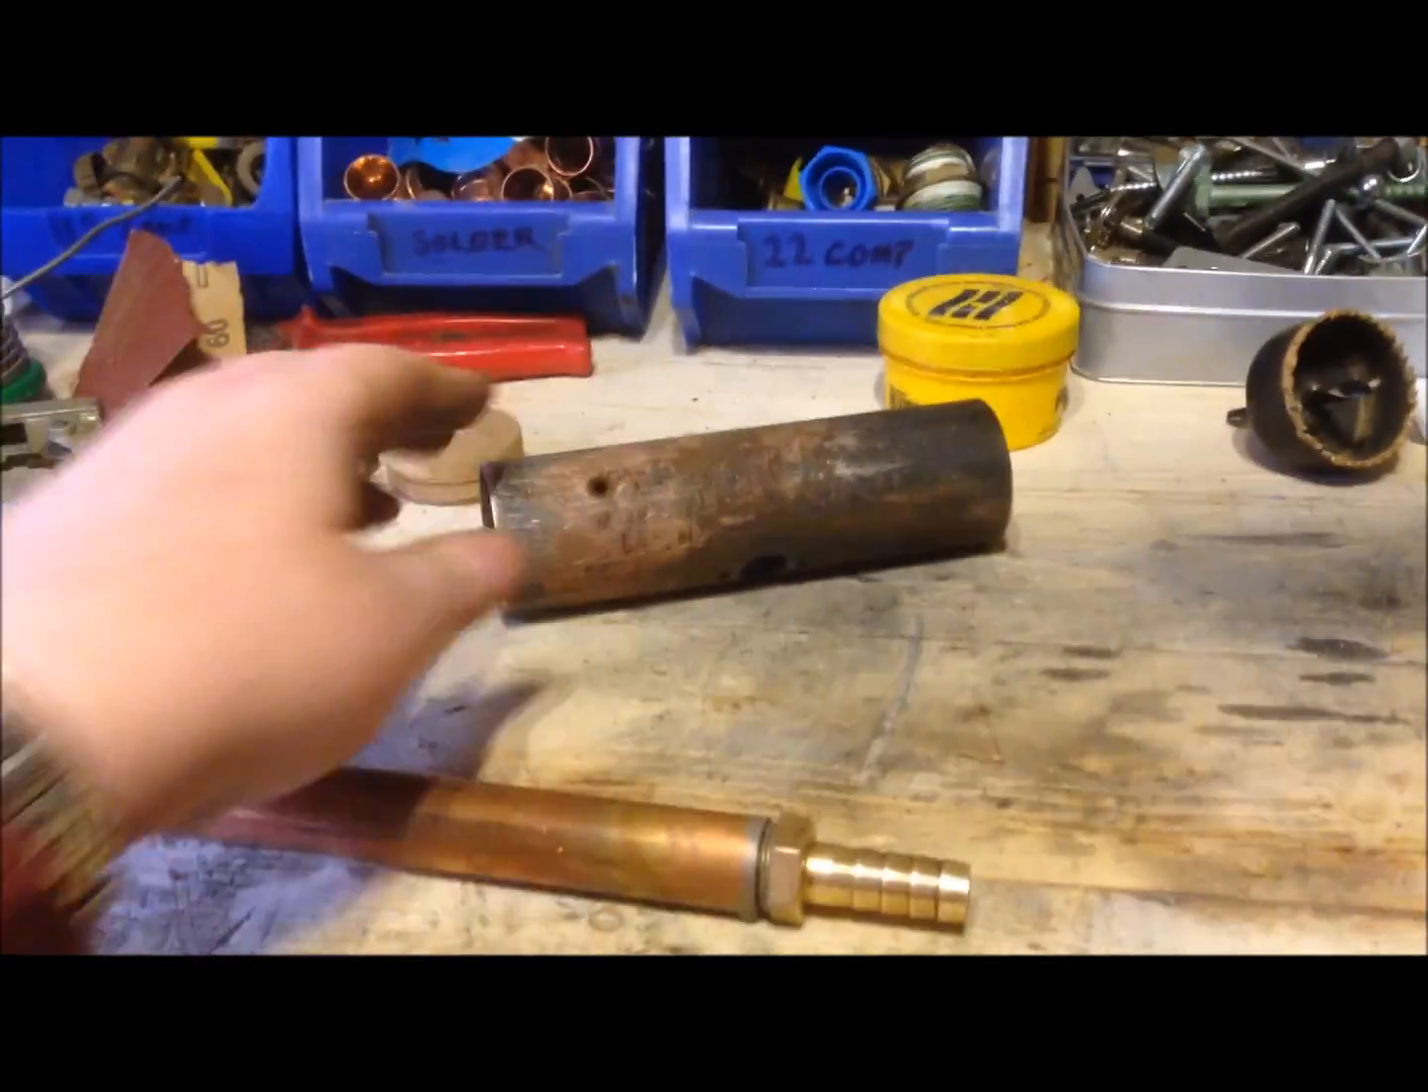Here you can see I've actually attached that nozzle now to this 22mm bit of pipe. I've soldered it.